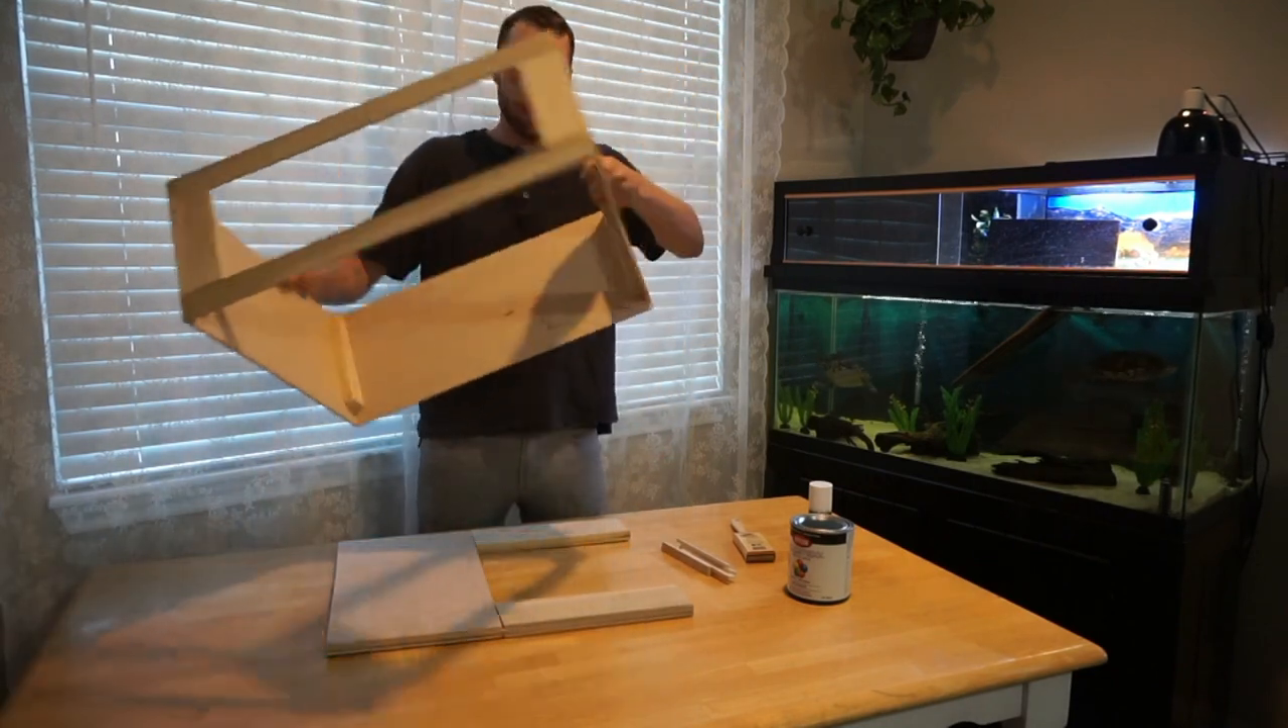I purposely did not glue our walls to the platform itself because it's going to make painting a lot easier.